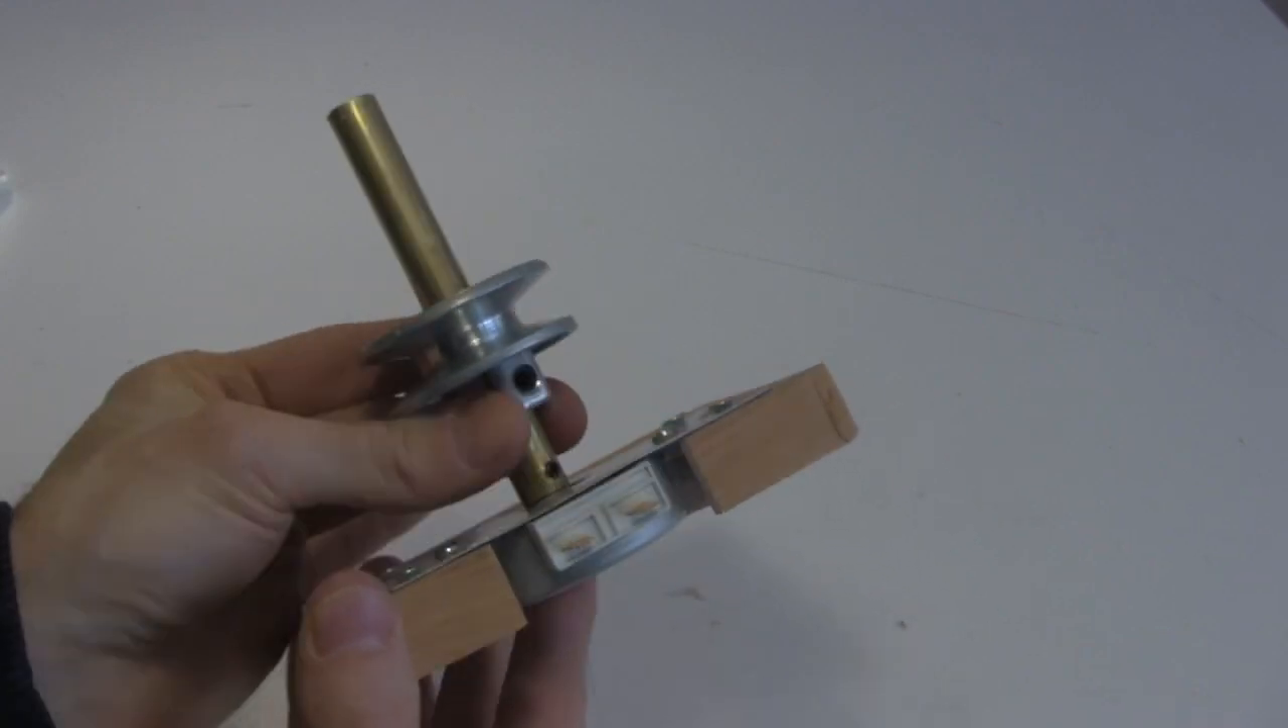Next I slid the pulley onto the shaft. I'll position it precisely later.